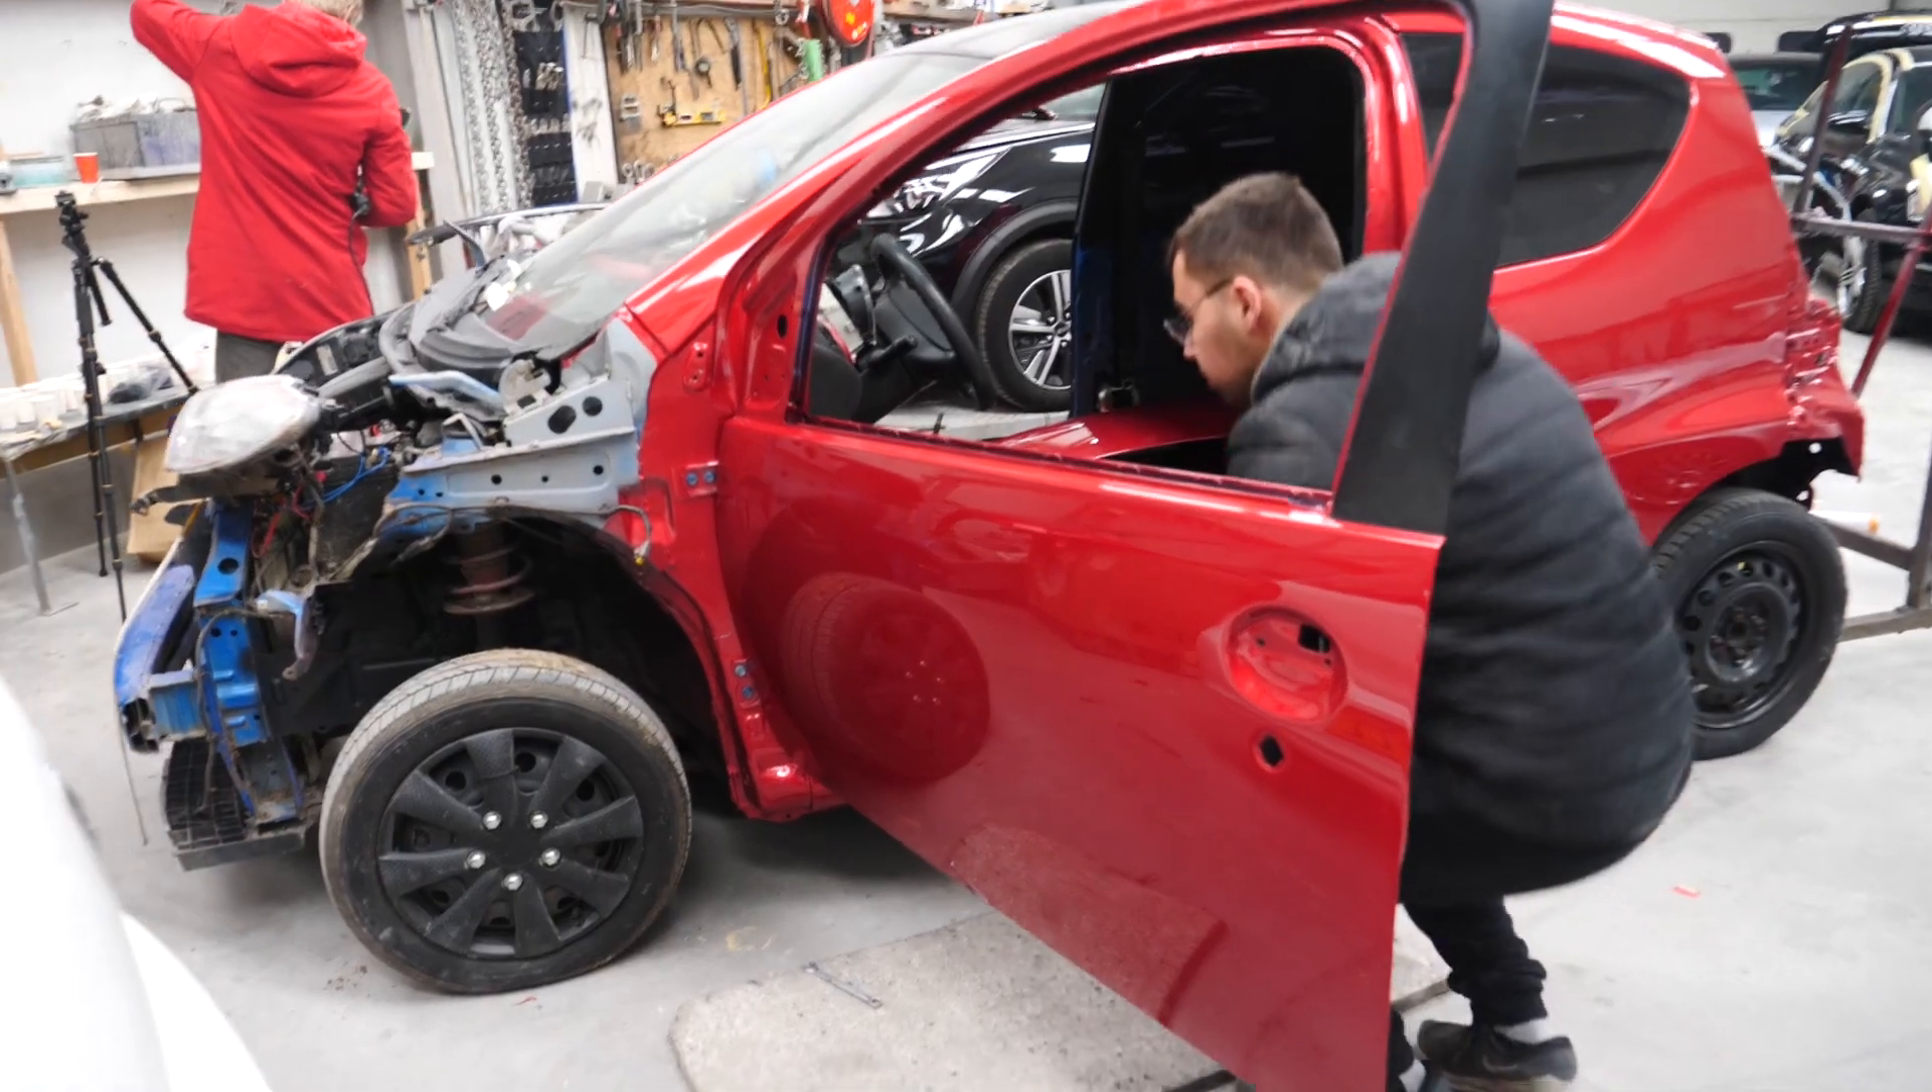En de deur hier zit er alweer bijna op.